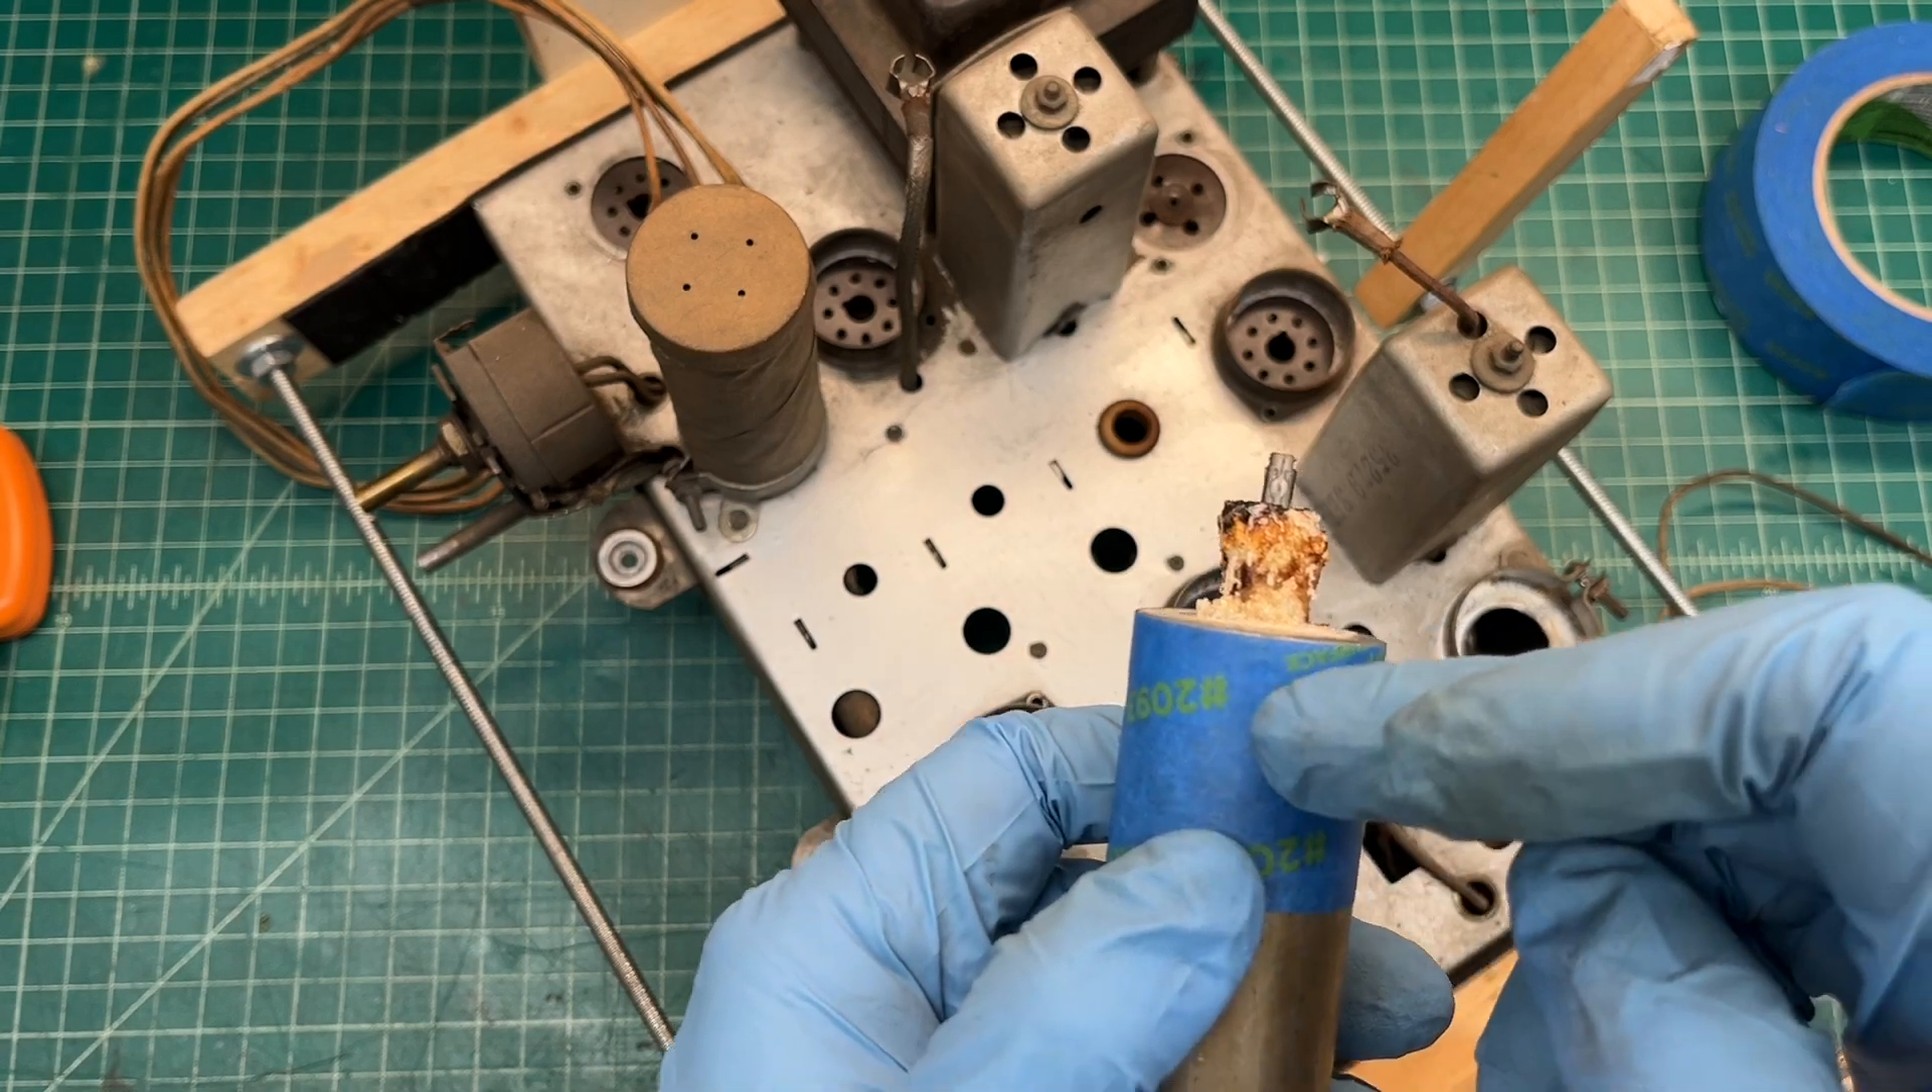Just finished placing one turn of painter's tape here on the can.